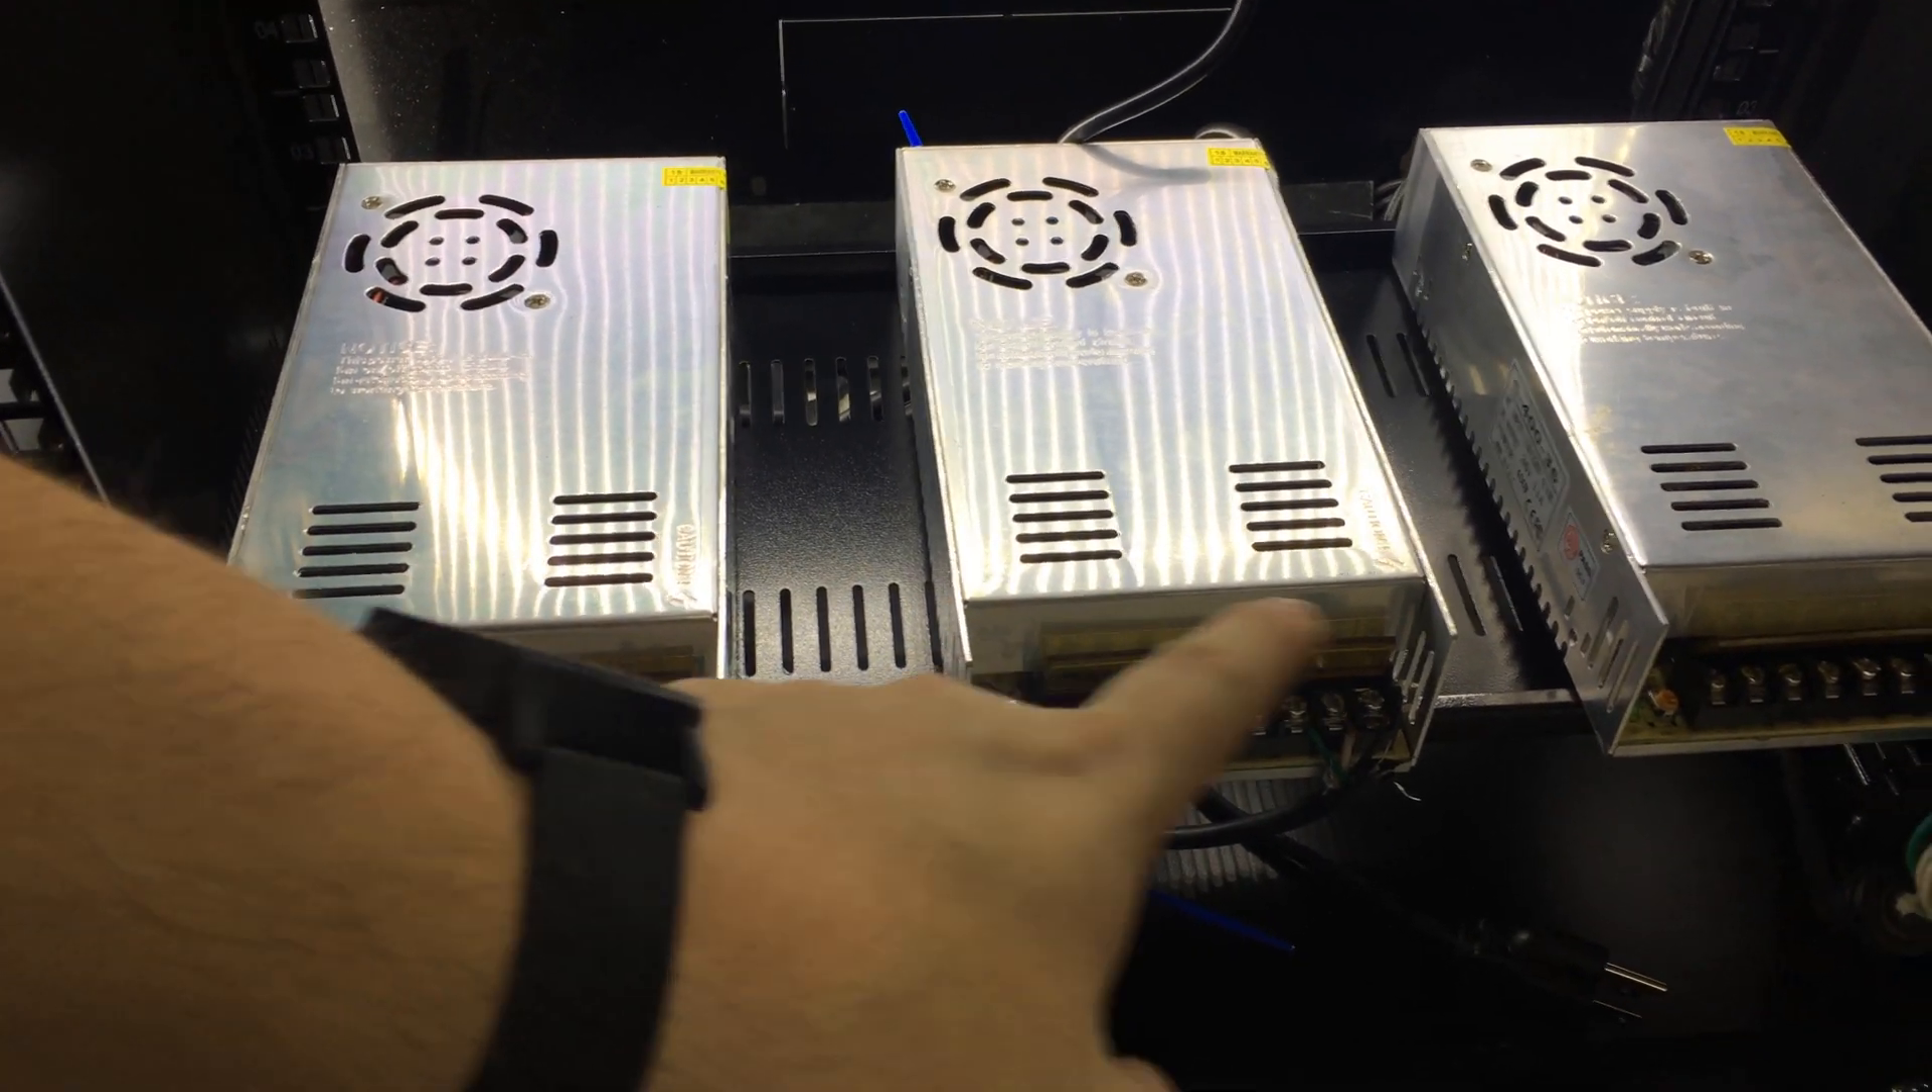I got all the power supplies in. For the motors.